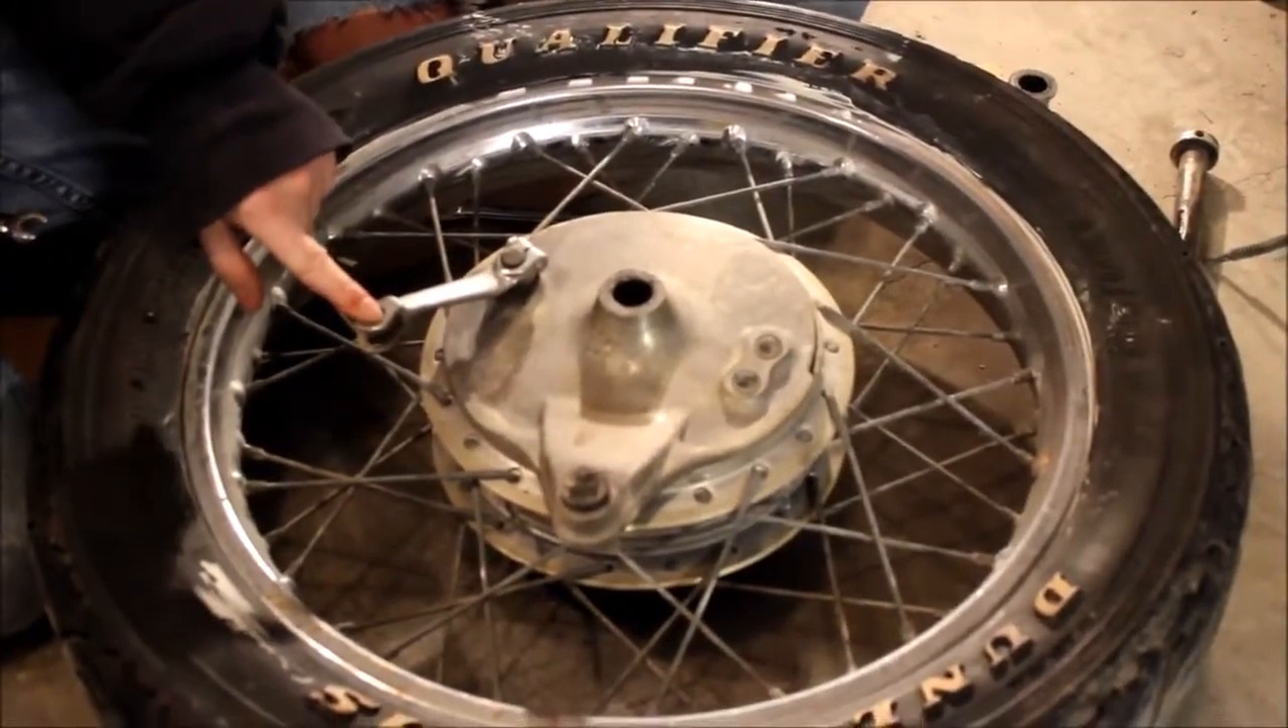Alright, so to start off, we've already gone ahead and removed the wheel assembly from our bike.